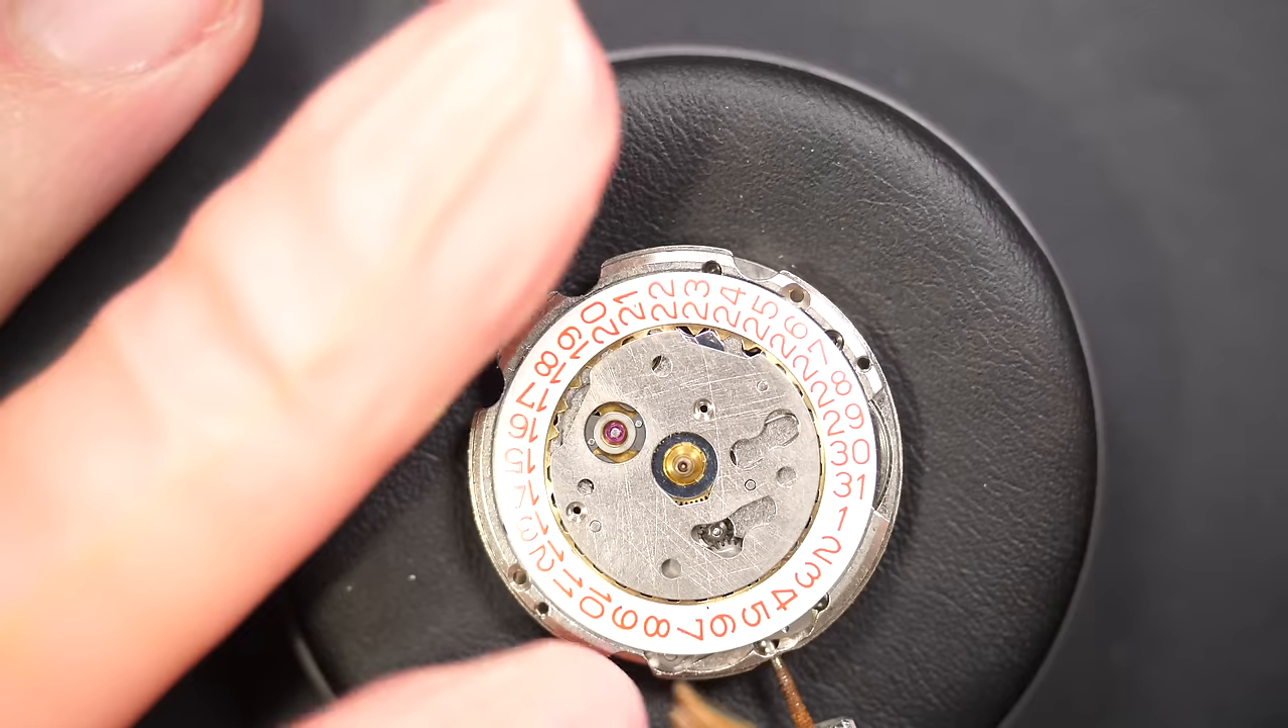Okay so now the dial is out.